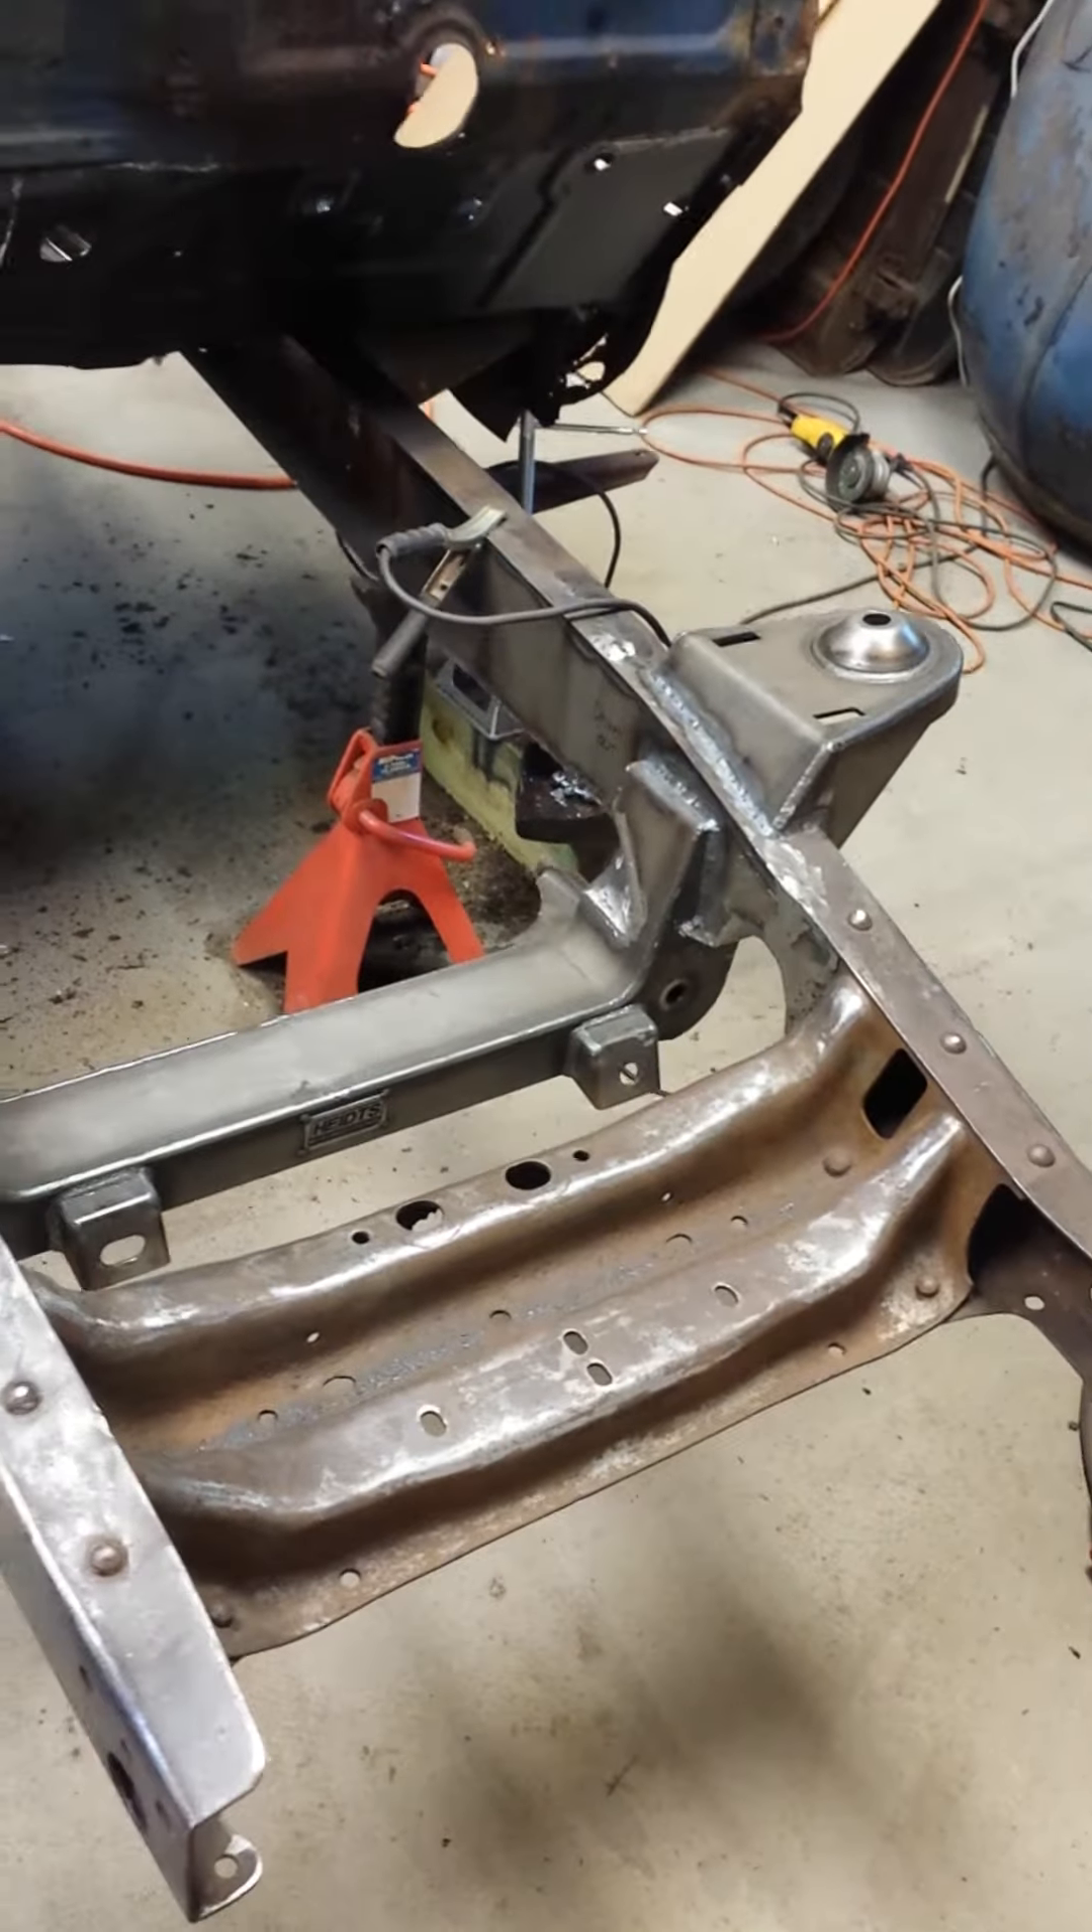We have the front suspension in, or actually the cross member and all the supports.